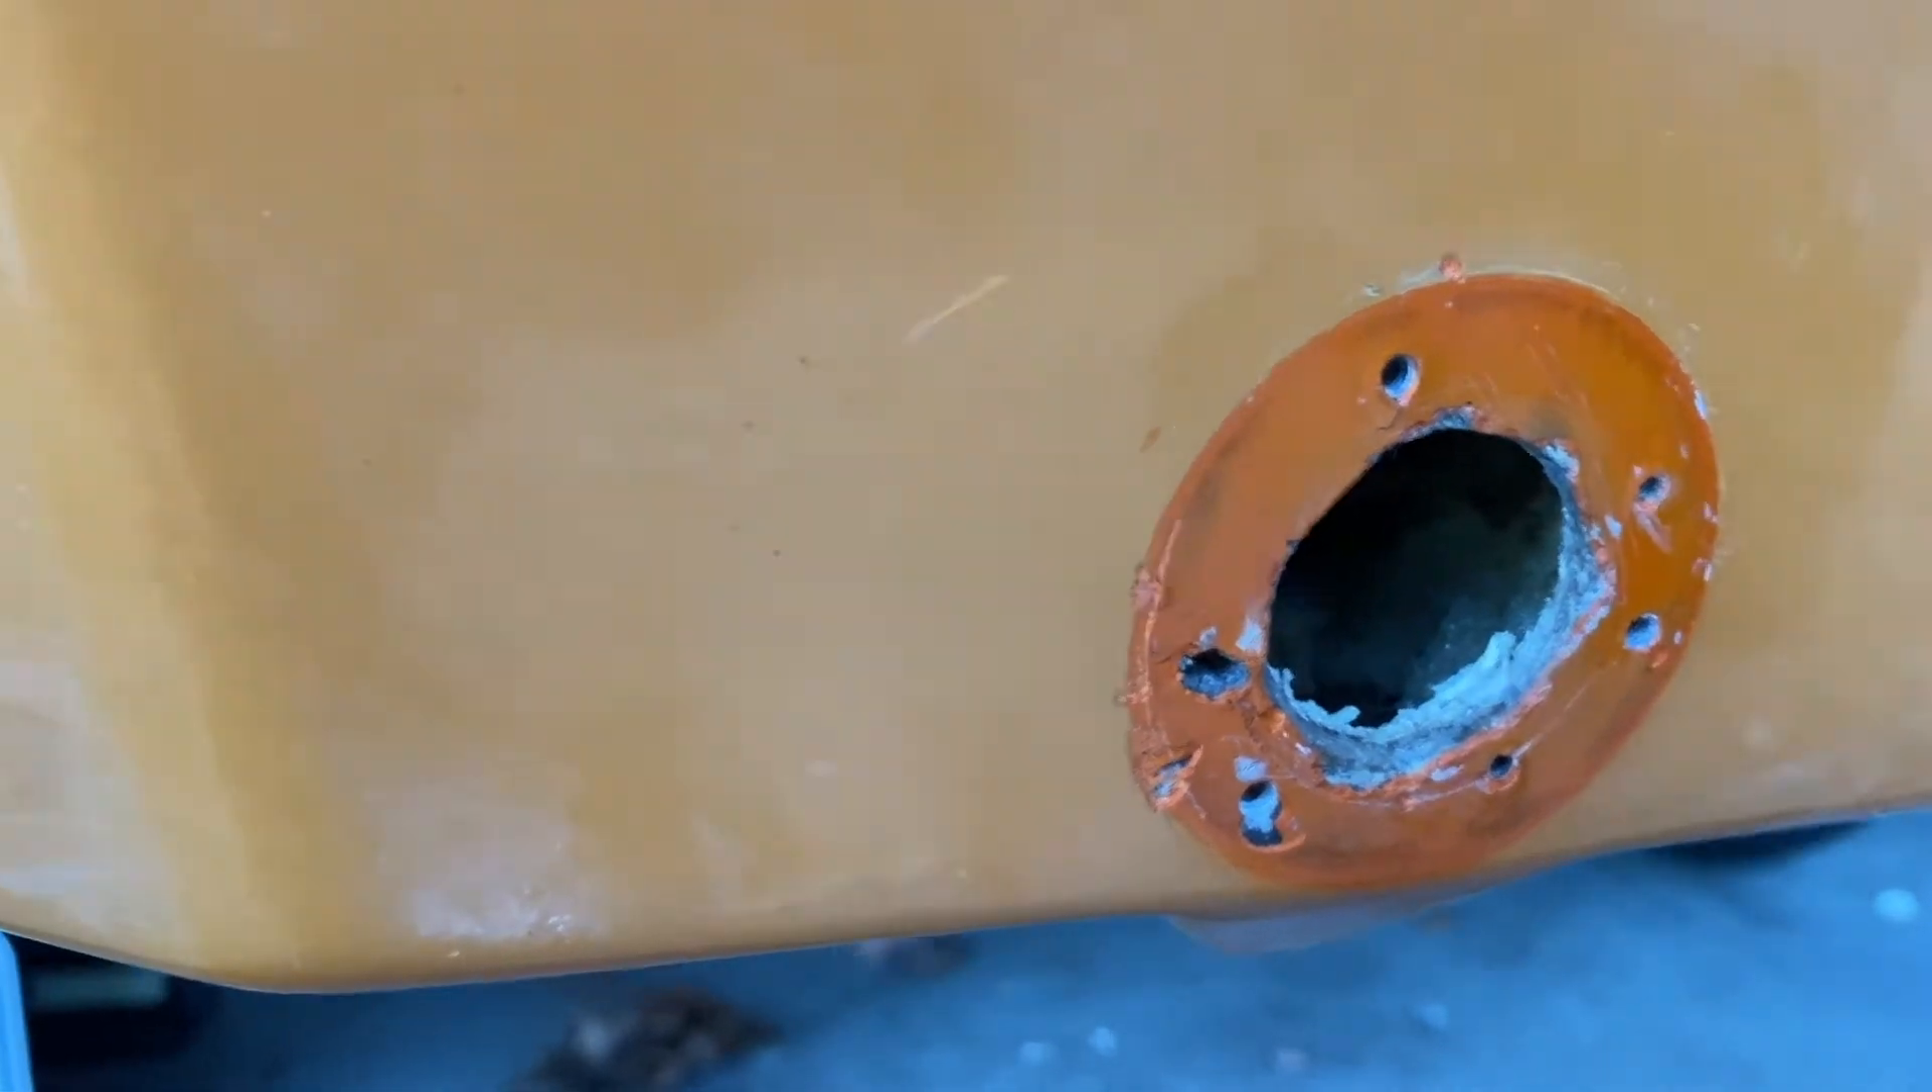All right so we got one of the scuppers completely broke free.